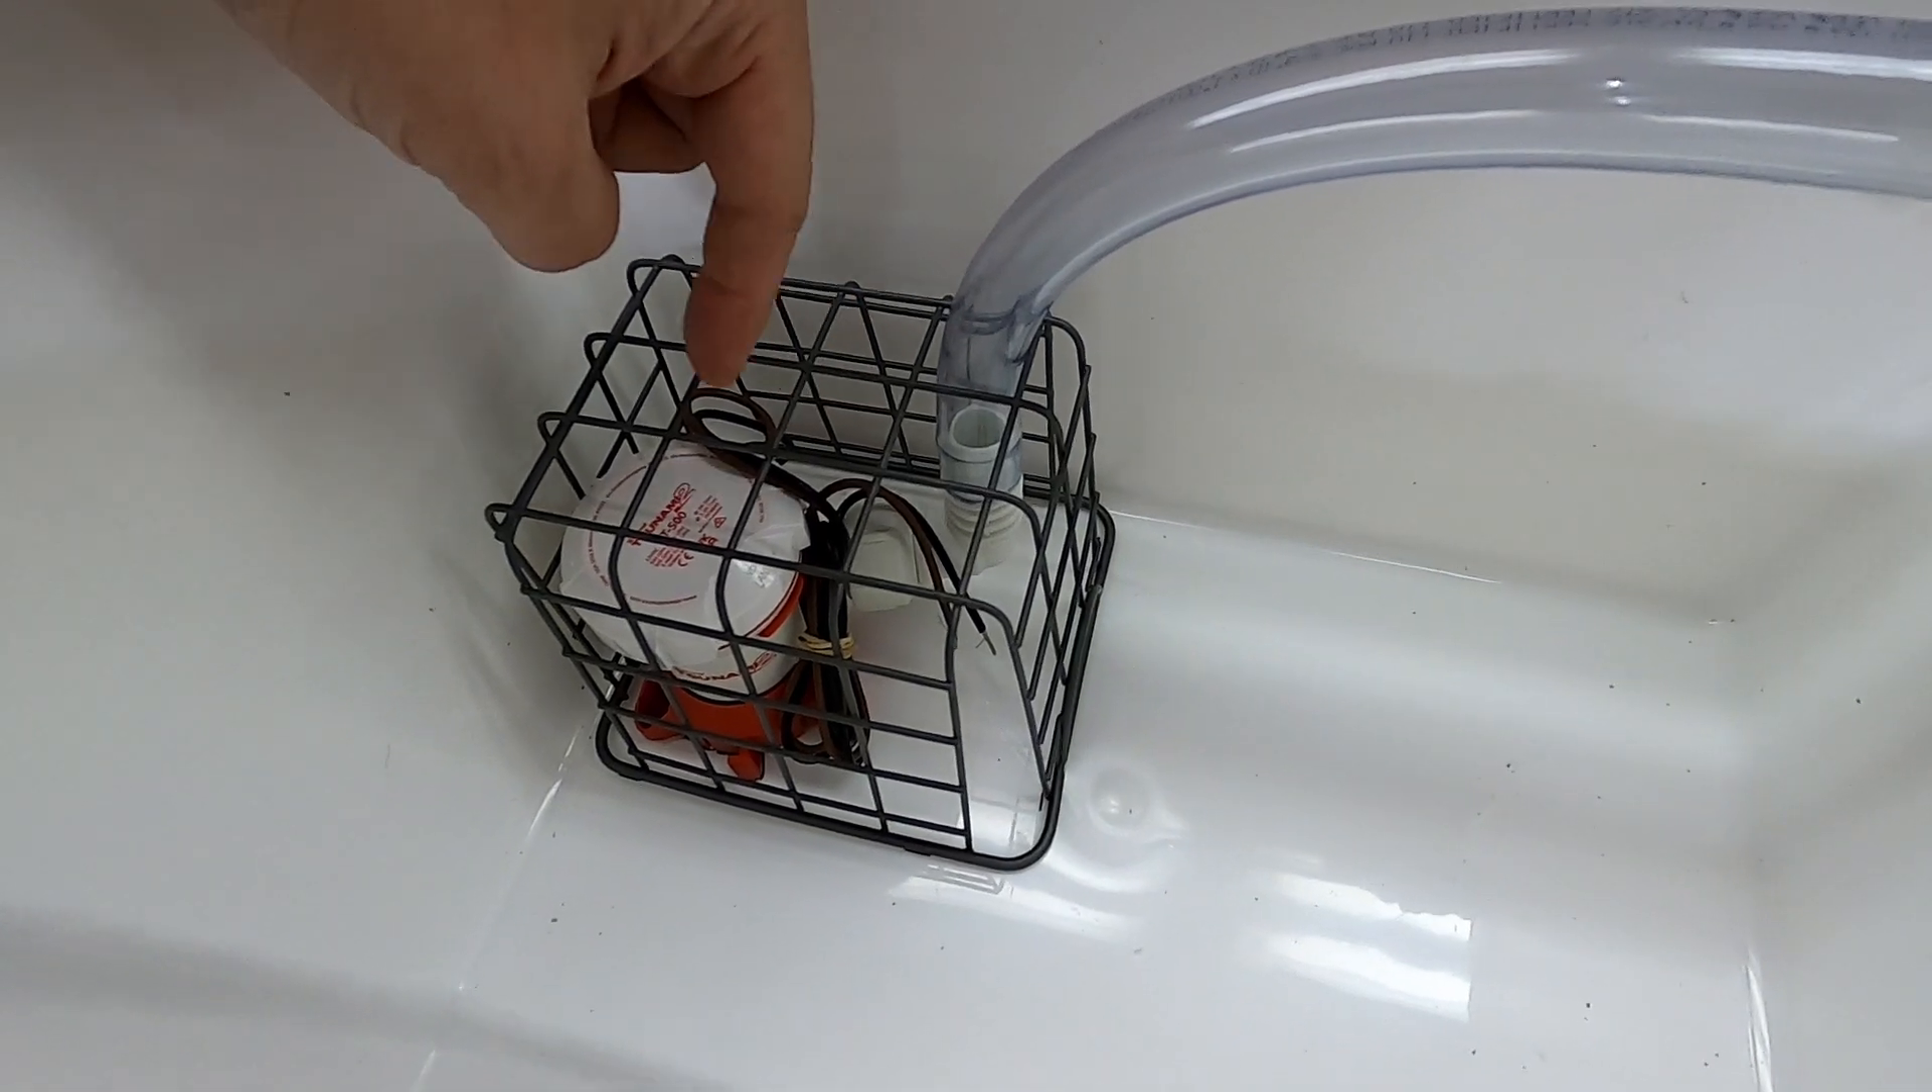All right, so now I've got the tubing cut to the right length, I've got the fitting attached to the pump, and I've got my cage in here.